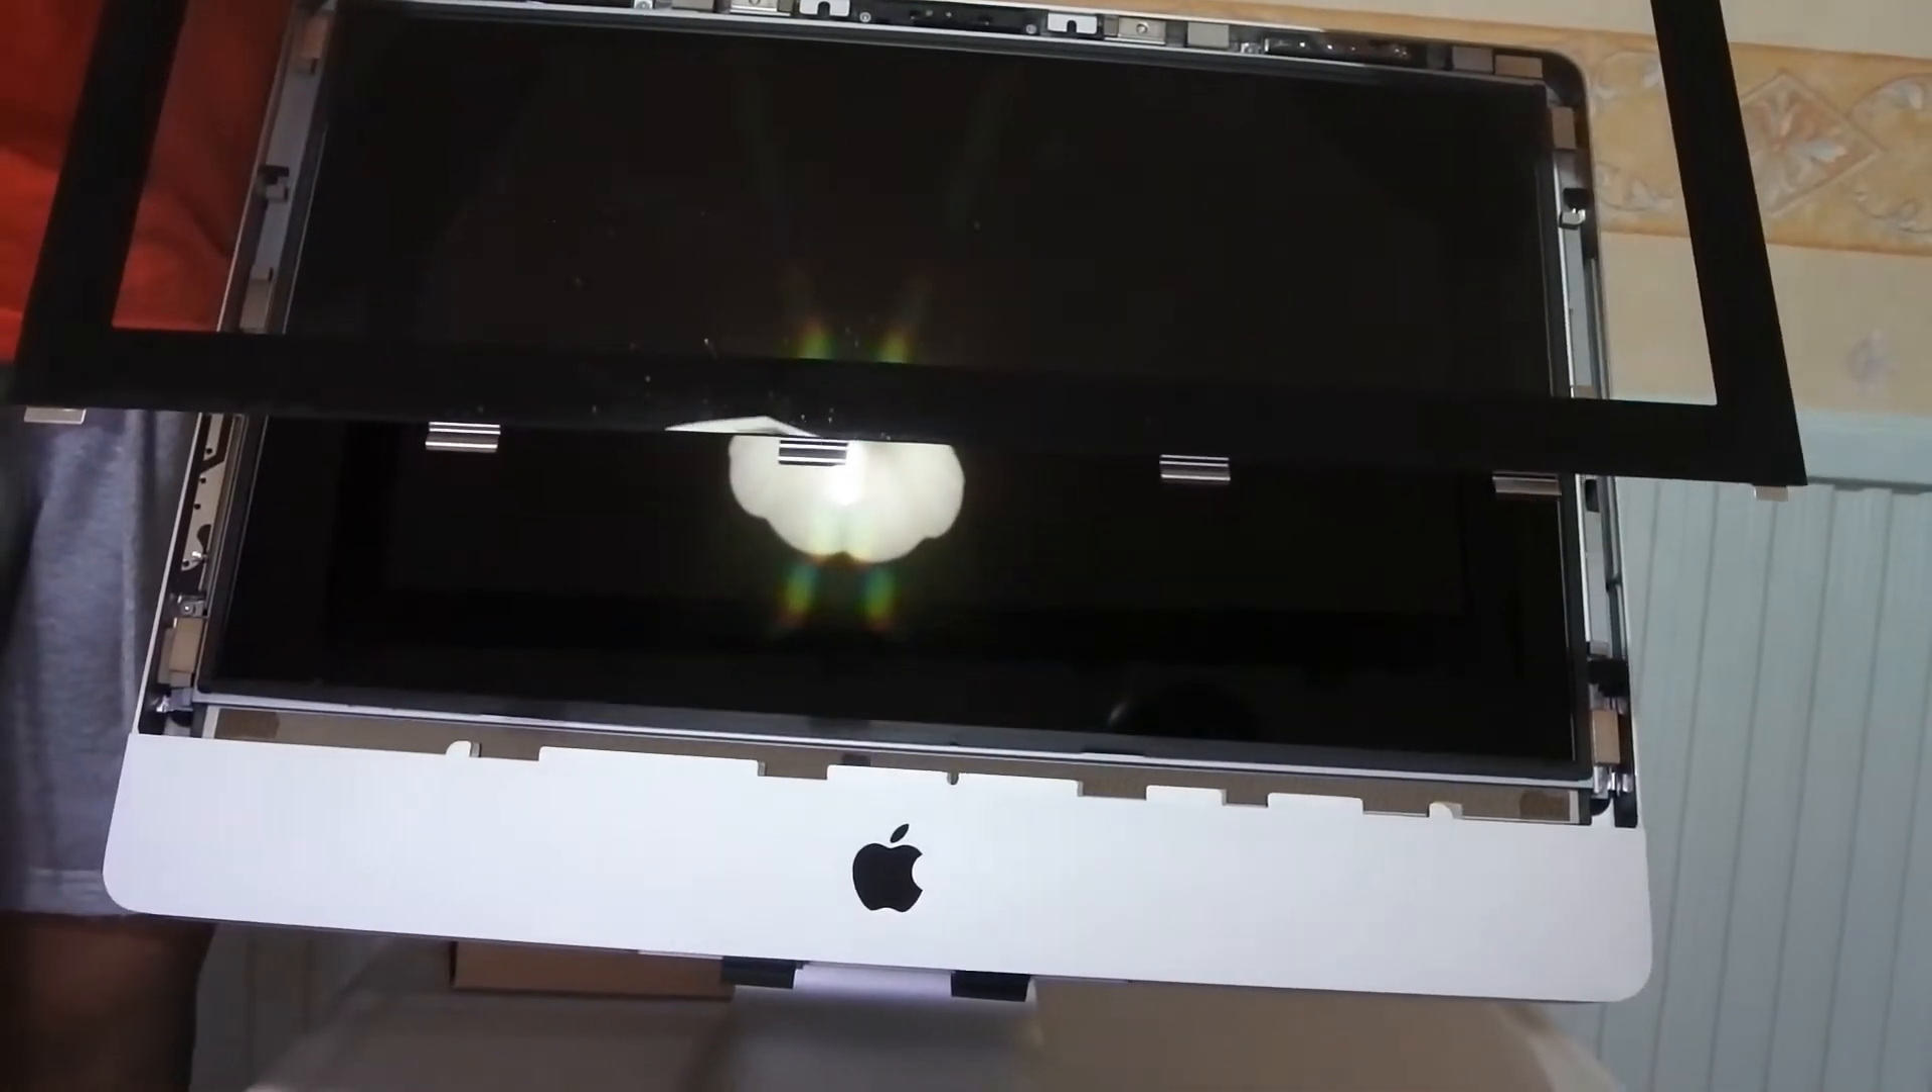Now you've removed the front panel you can go ahead and put it aside and we'll move on to the actual LCD.